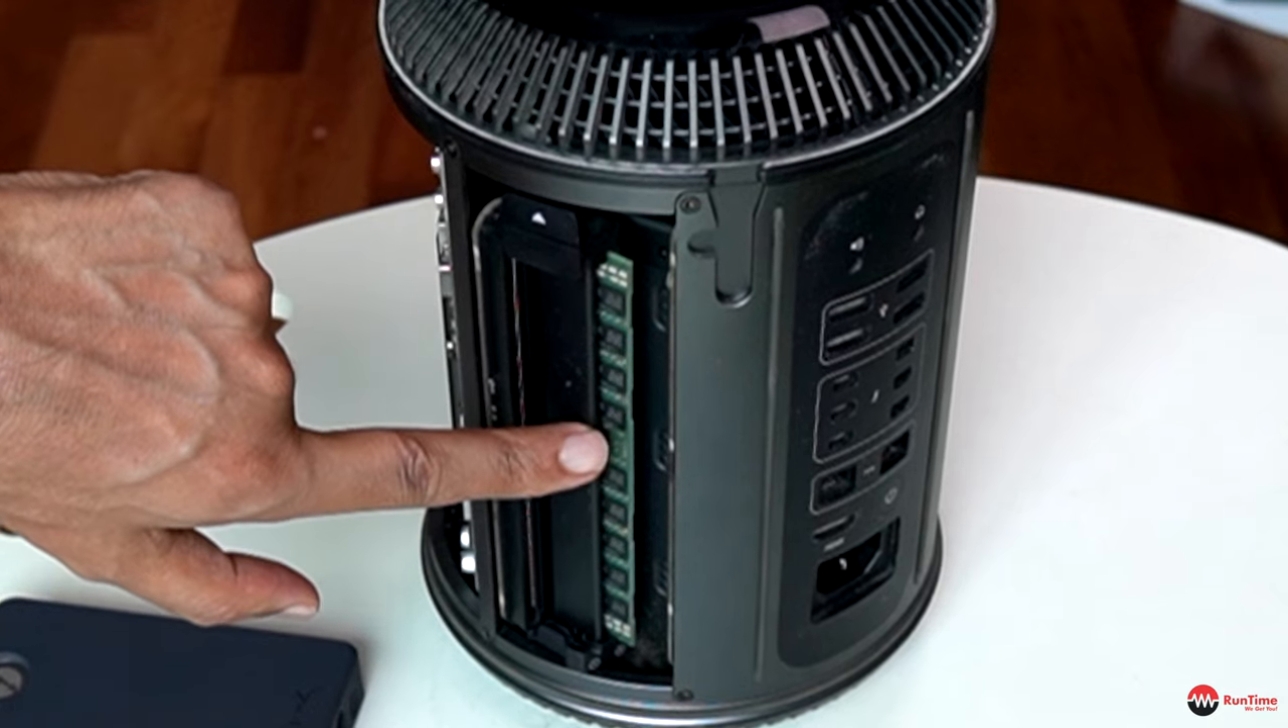There's only one stick at the moment because the other stick was faulty.